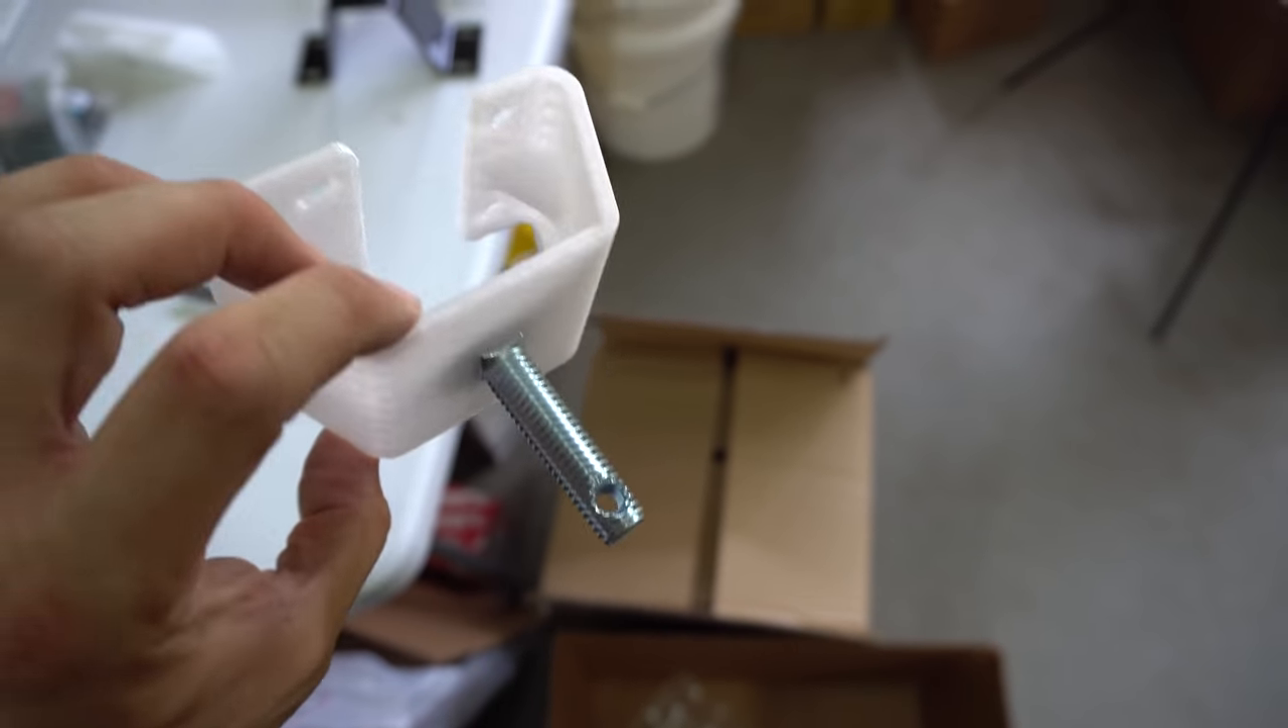Um, and here's the, here's the other bracket with the carriage bolt pushed through it.